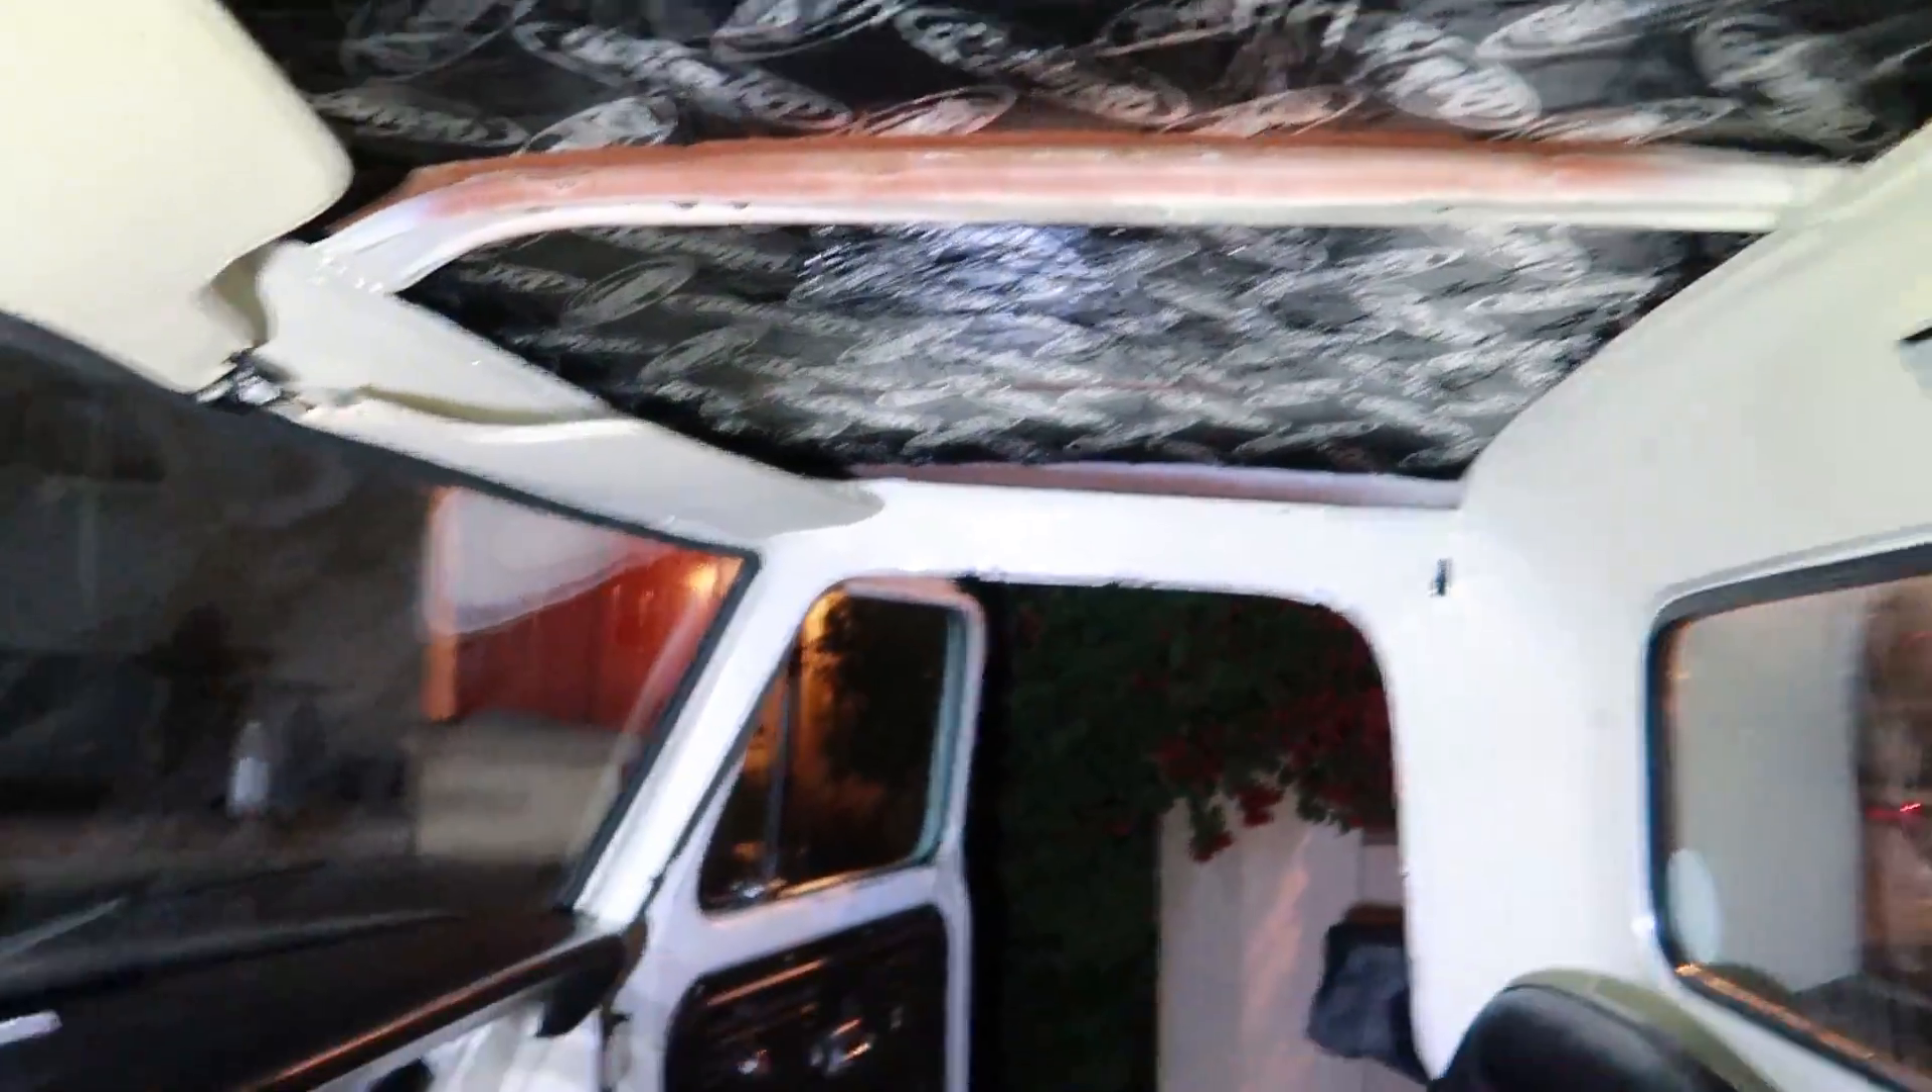The headliner still needs to go in.